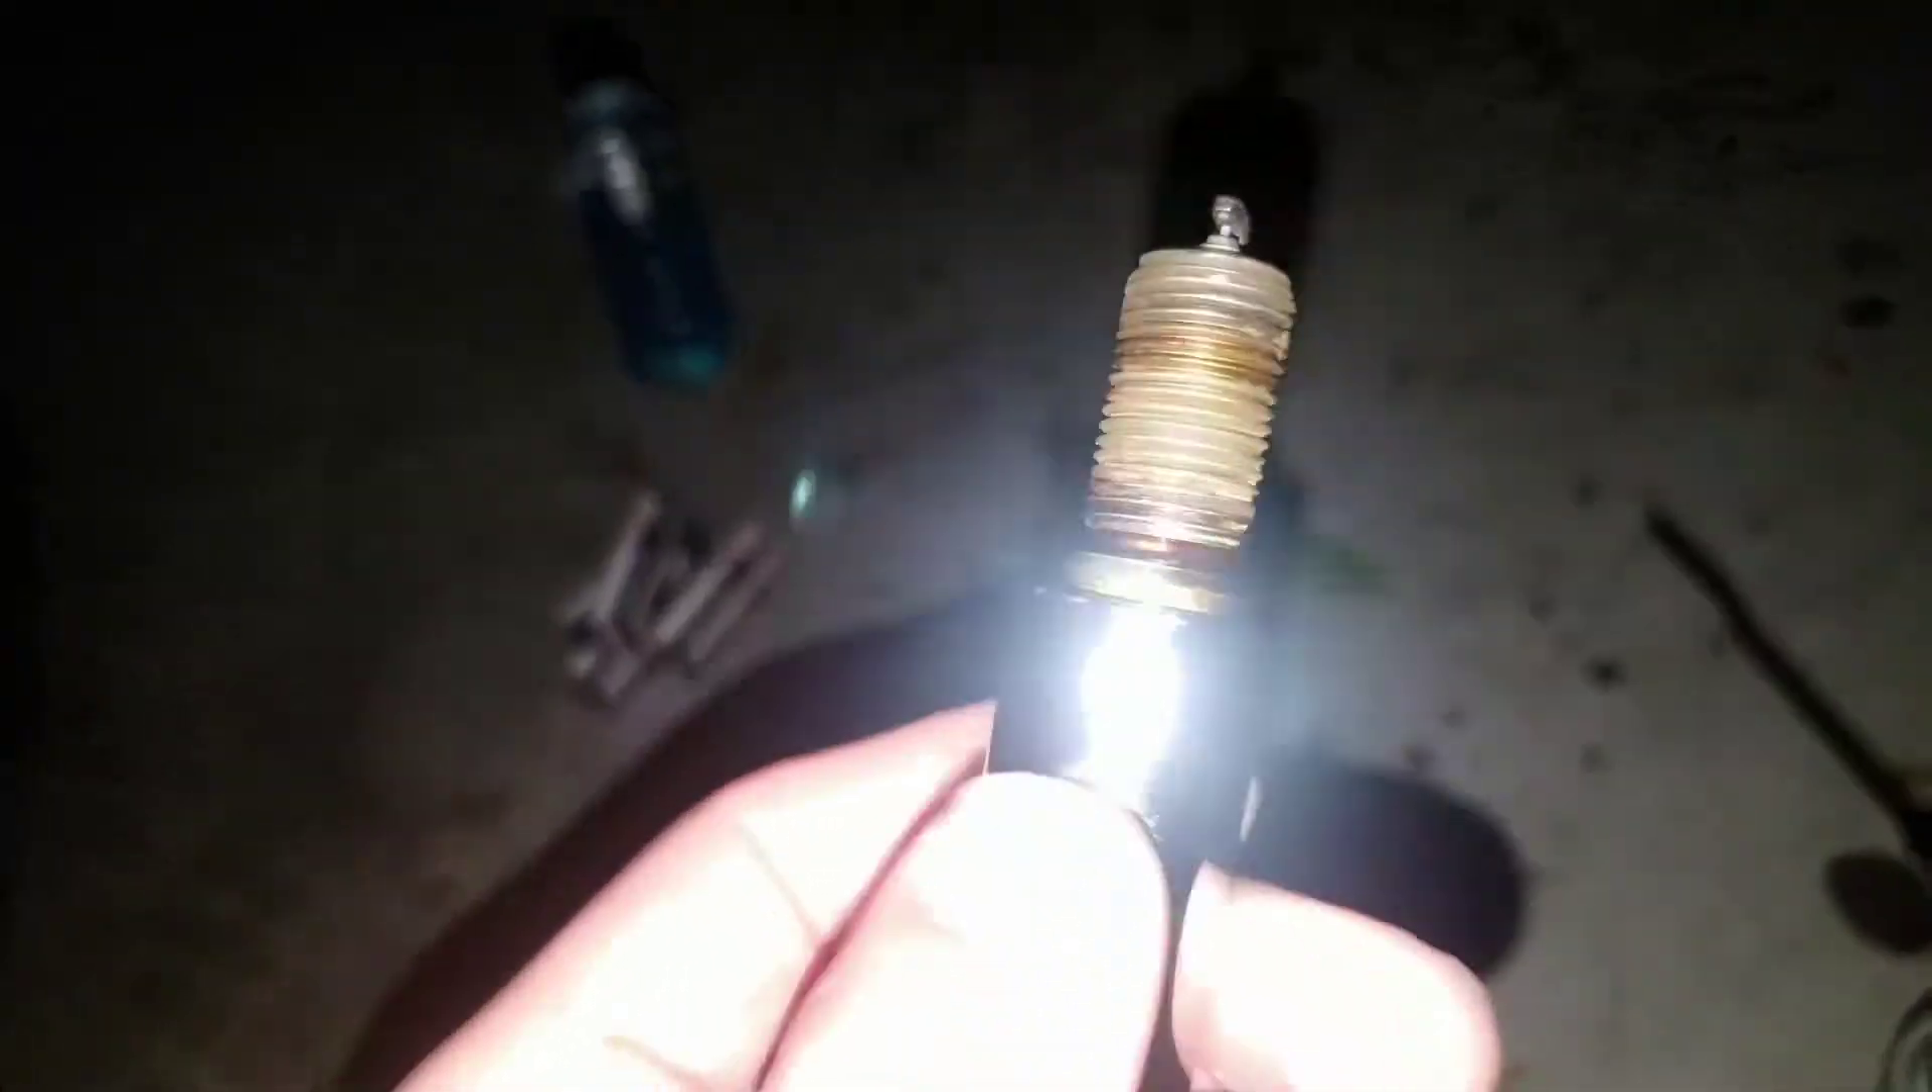Alright guys, so I pulled the spark plug out.